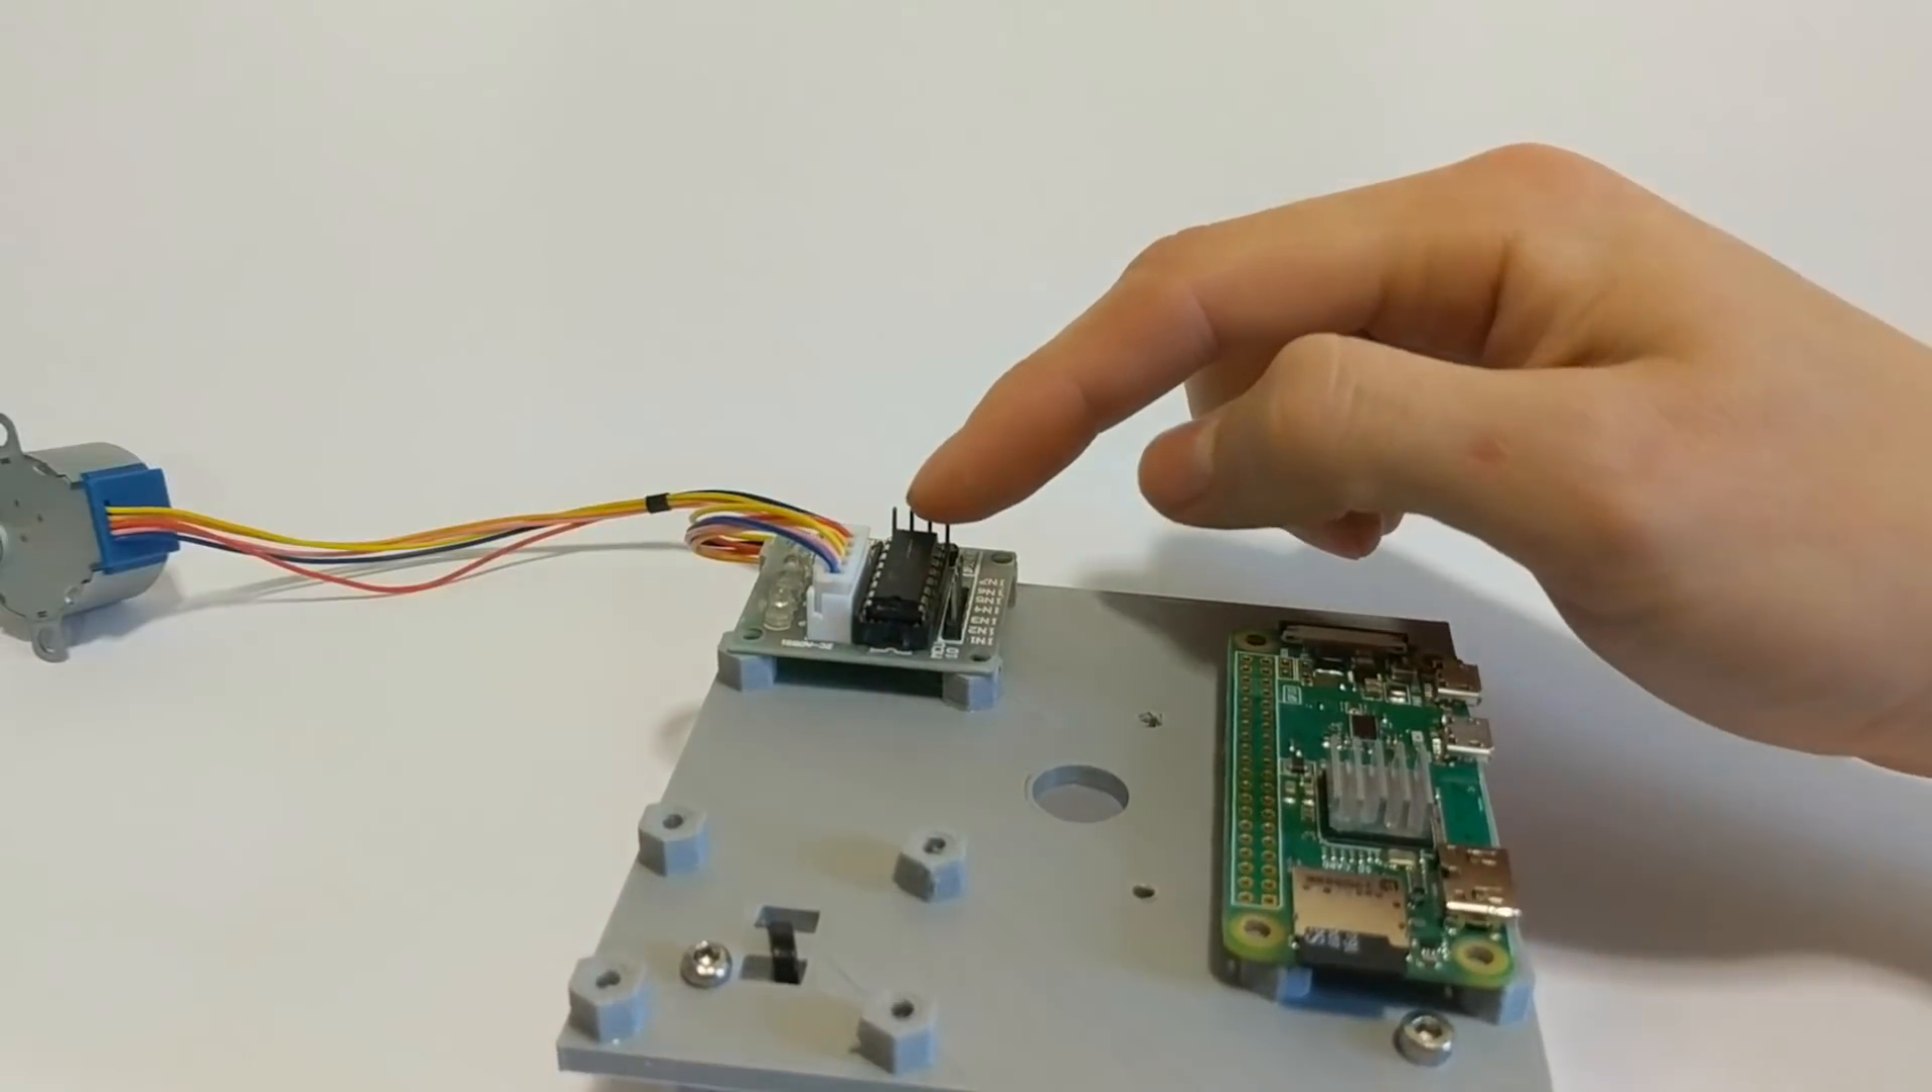These stepper motors, or stepper drivers, are mounted right there, with the cables facing outward.